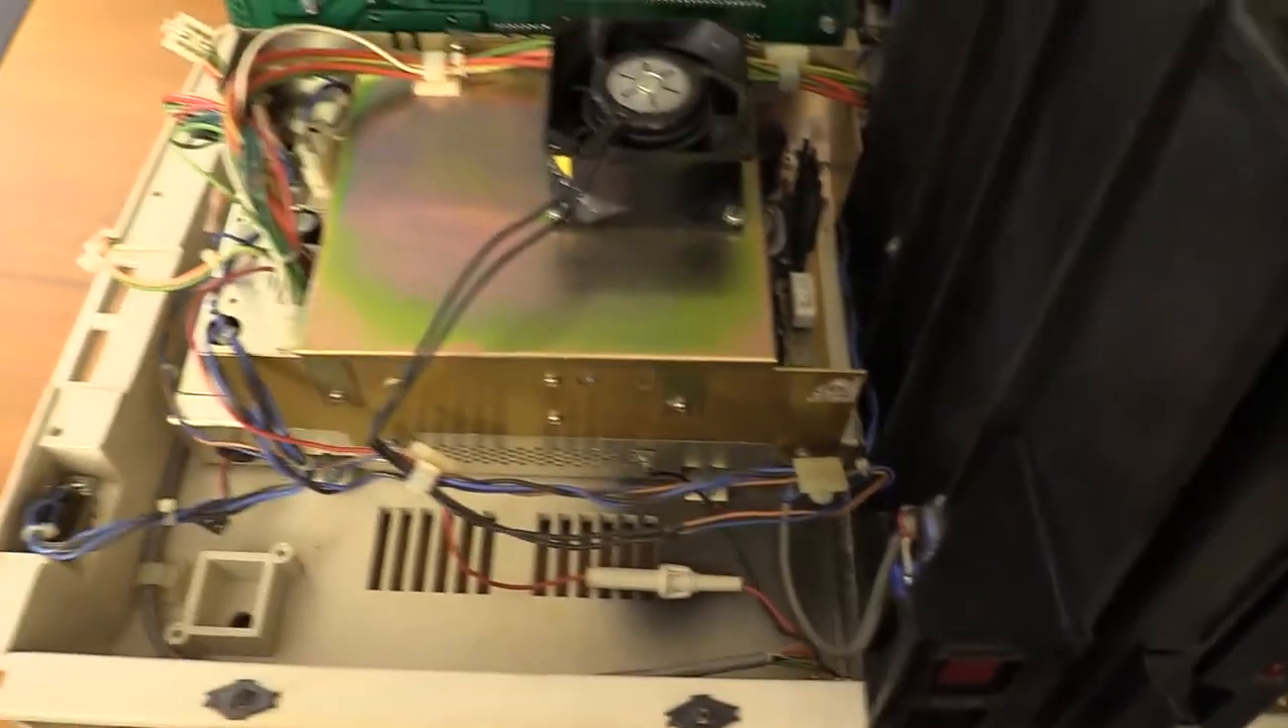Okay, so we're back together now. Got the power supply in there. I accidentally reversed a couple of screws, but figured it out.